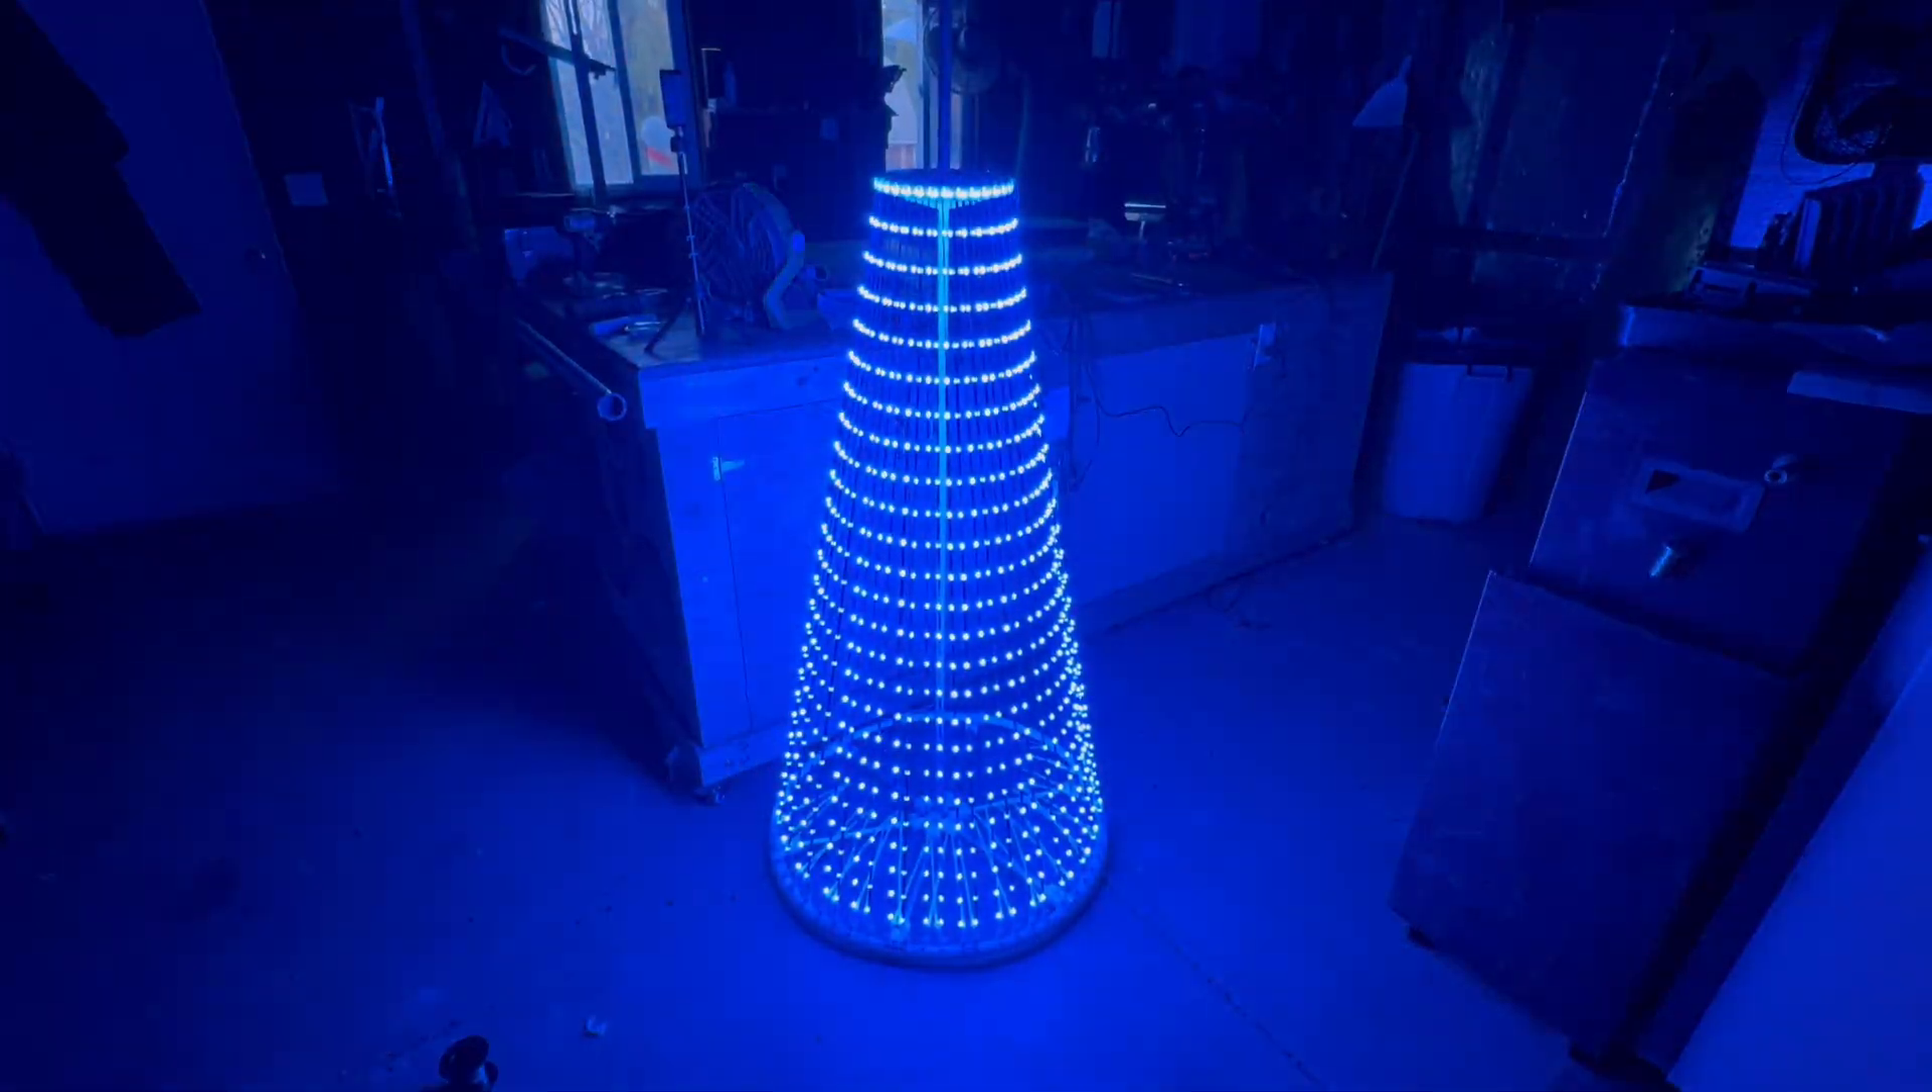I have all the strings of the mini tree wired up.